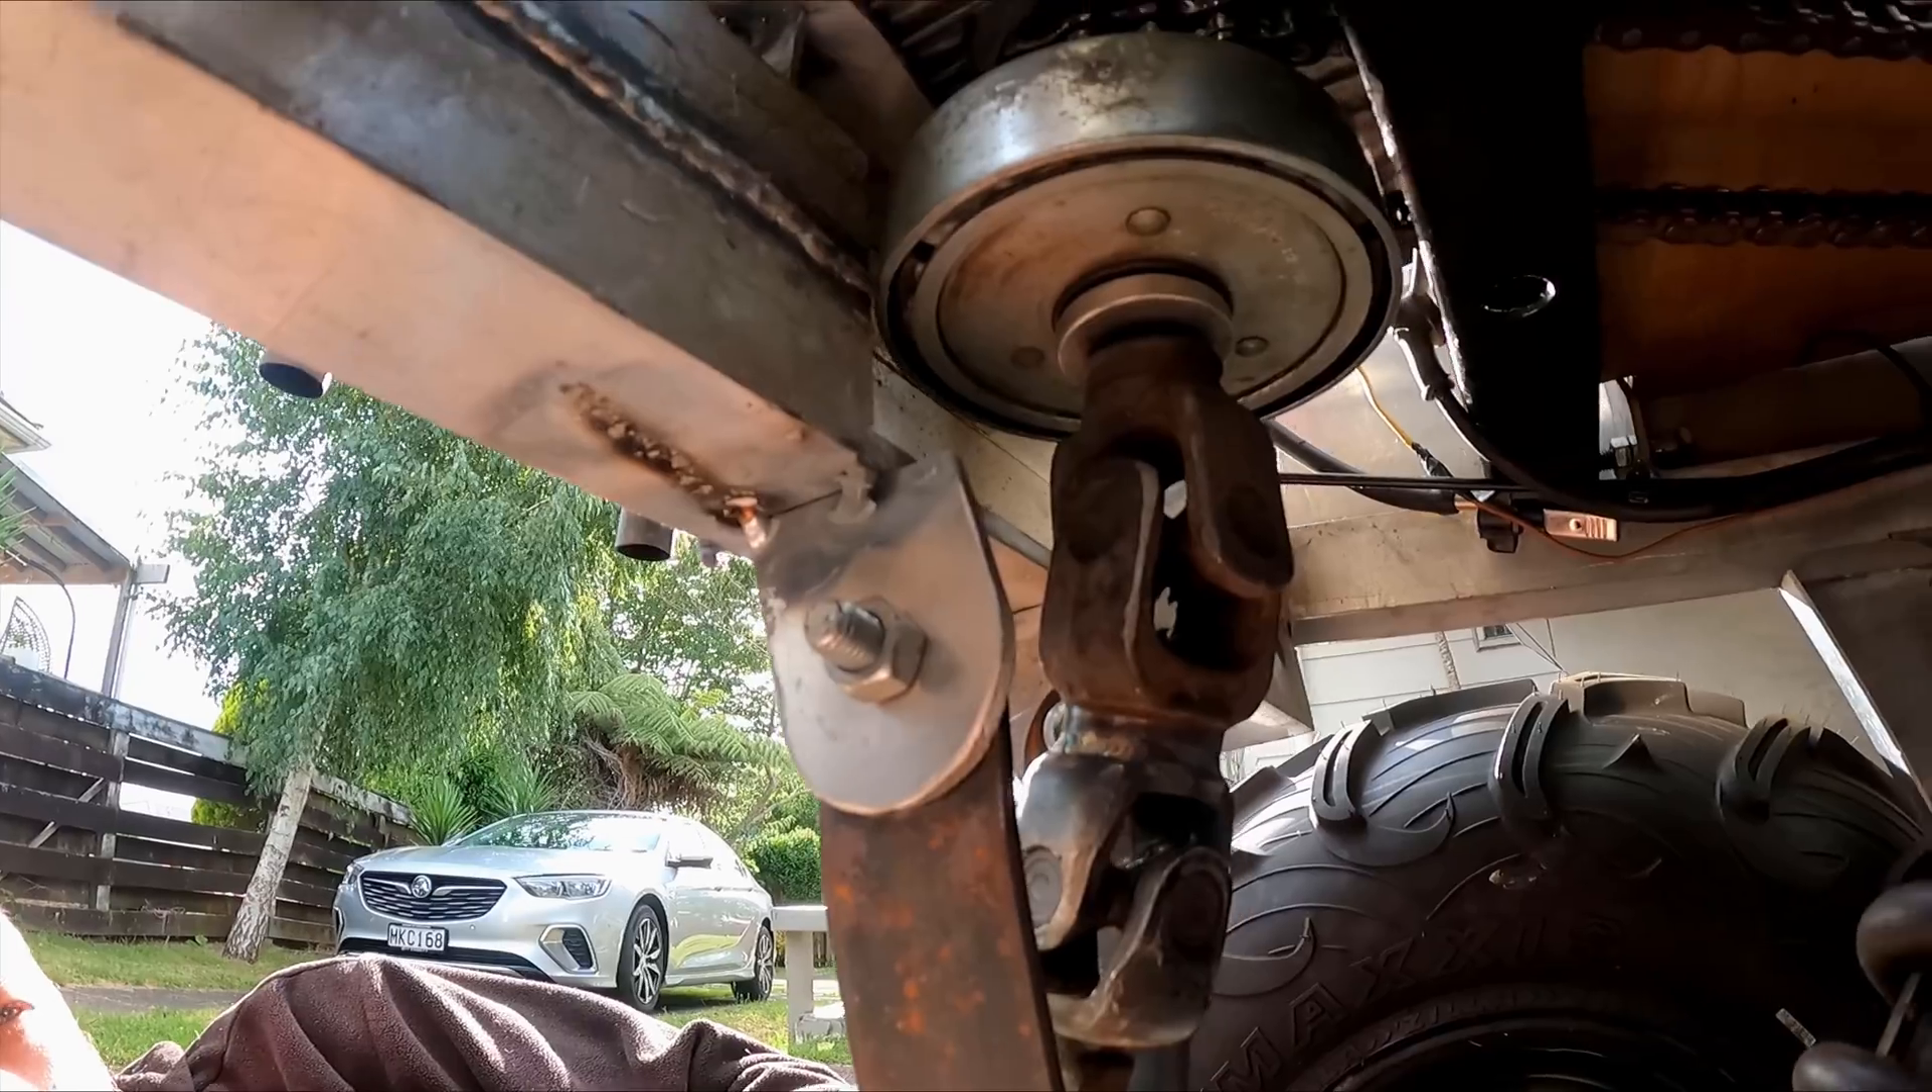We've got that double universal sitting in place now.